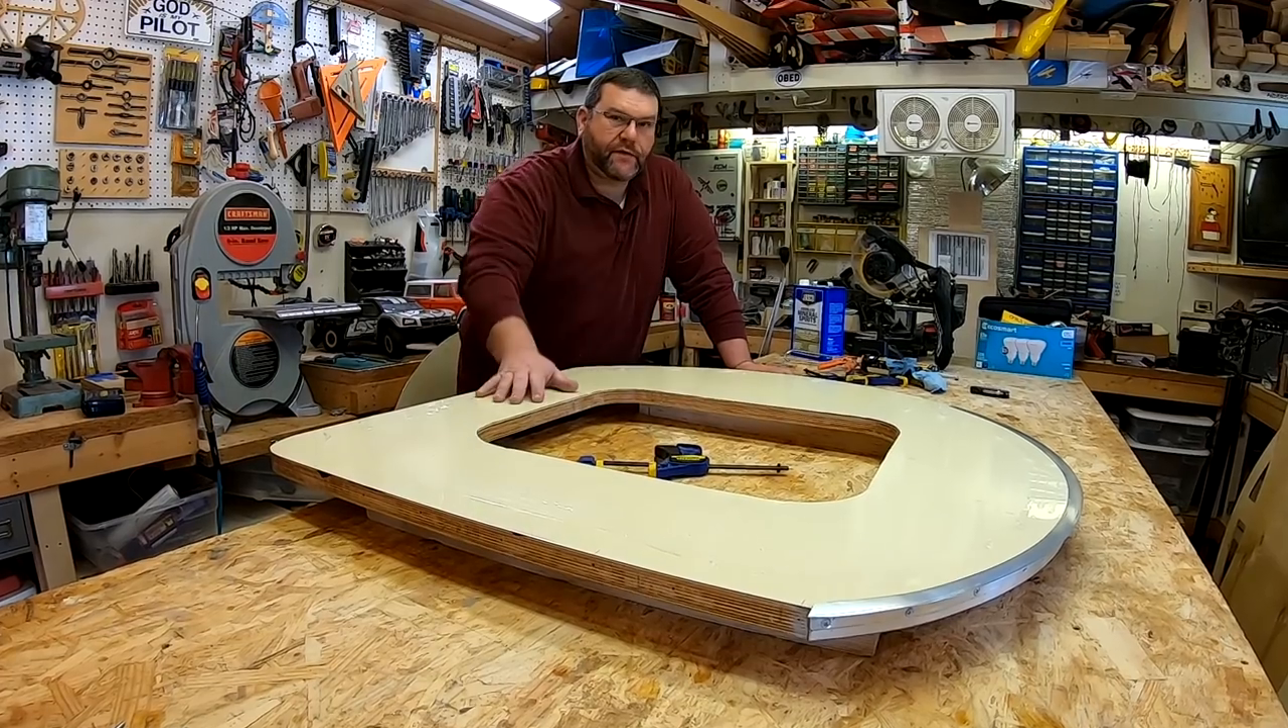We've got the top piece of trim on.